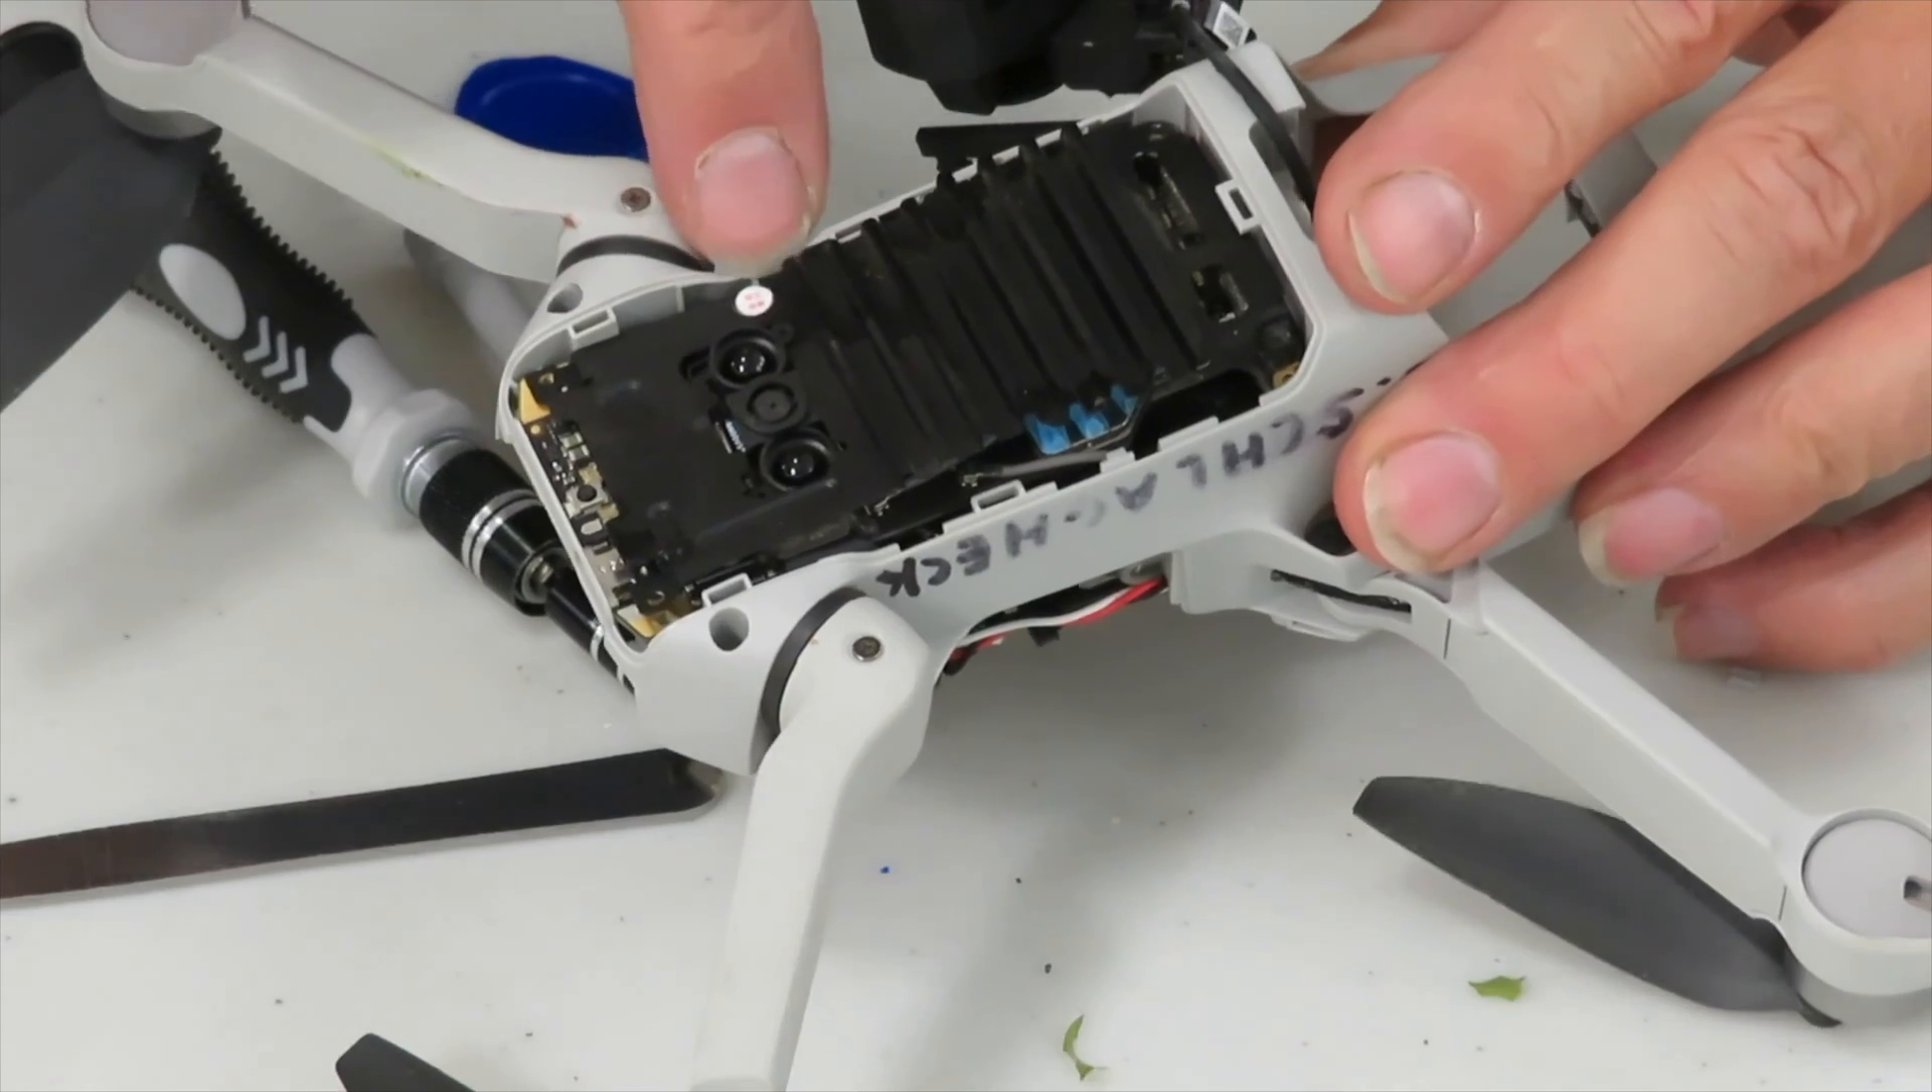Under the bottom cover is a black heat sink and we have to remove that too.